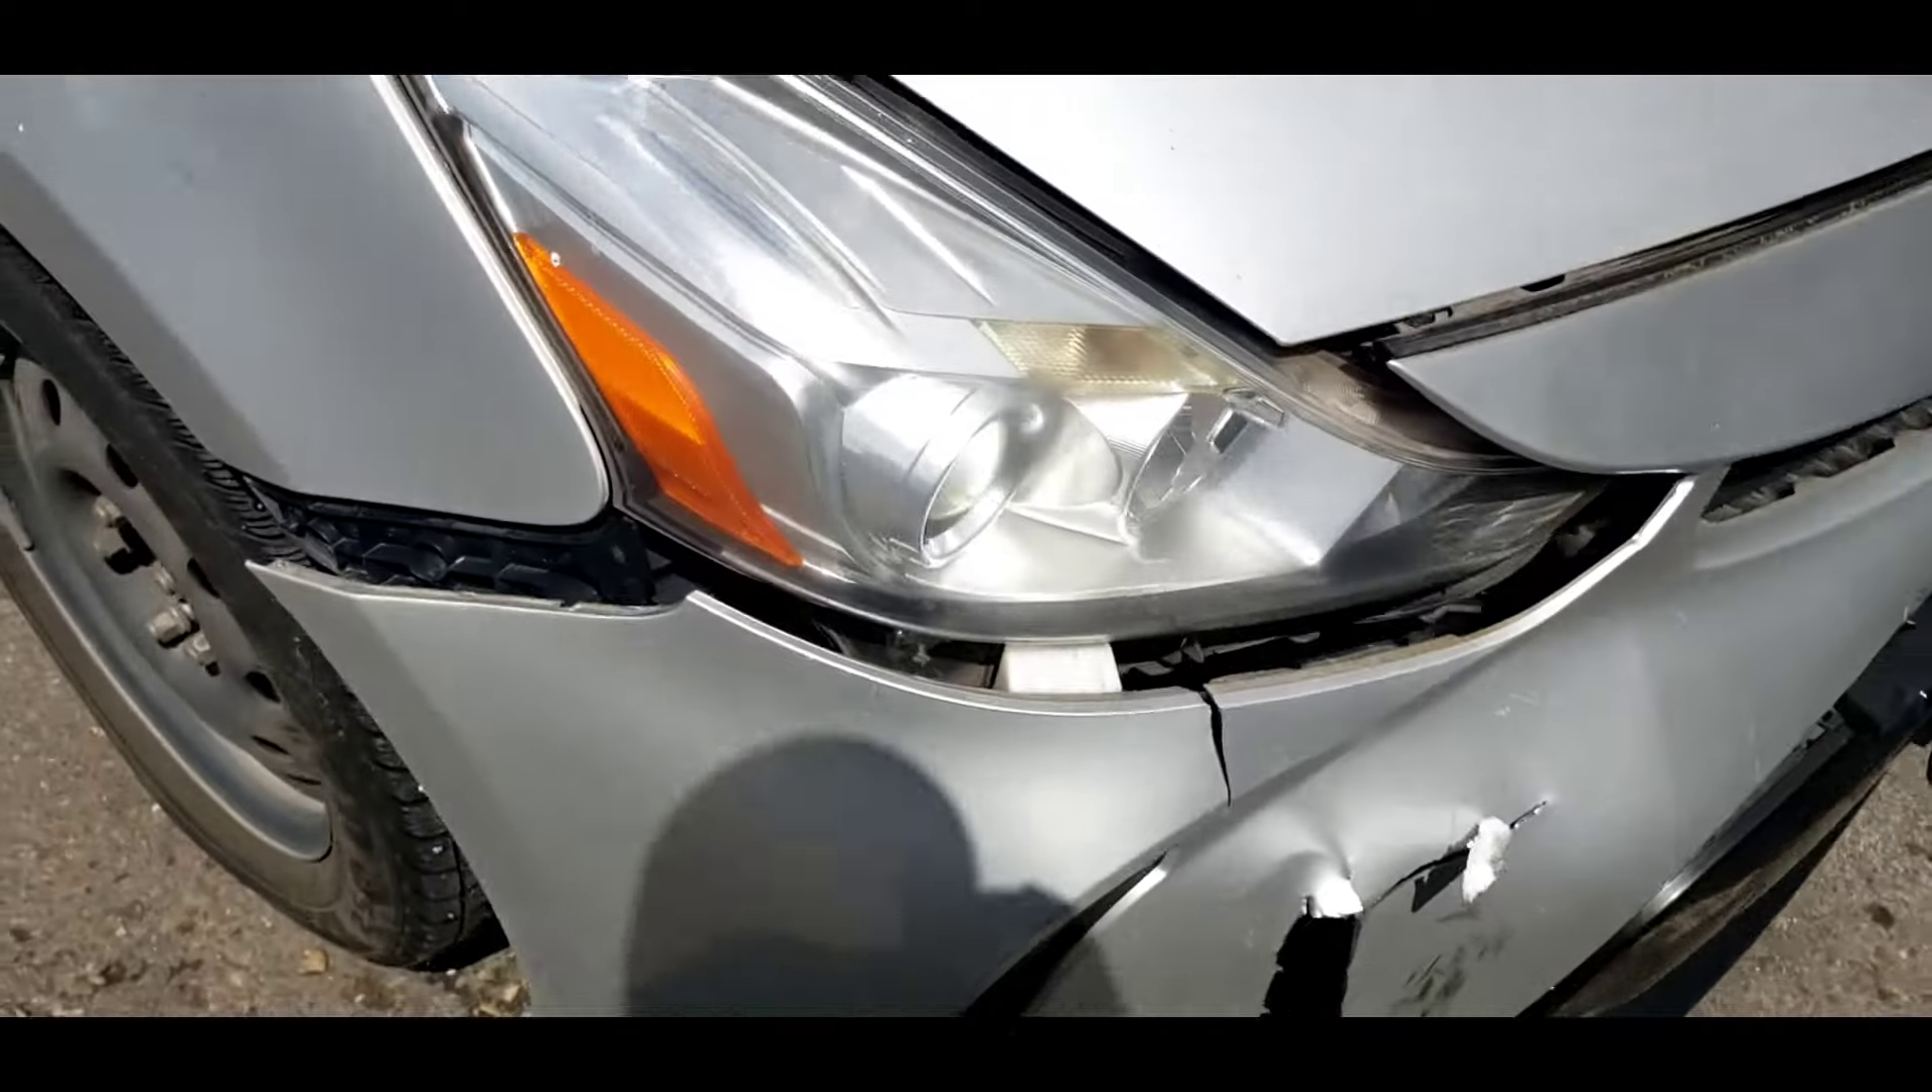If you look at the gaps between the fender and the bumper here, they're looking a little sad.